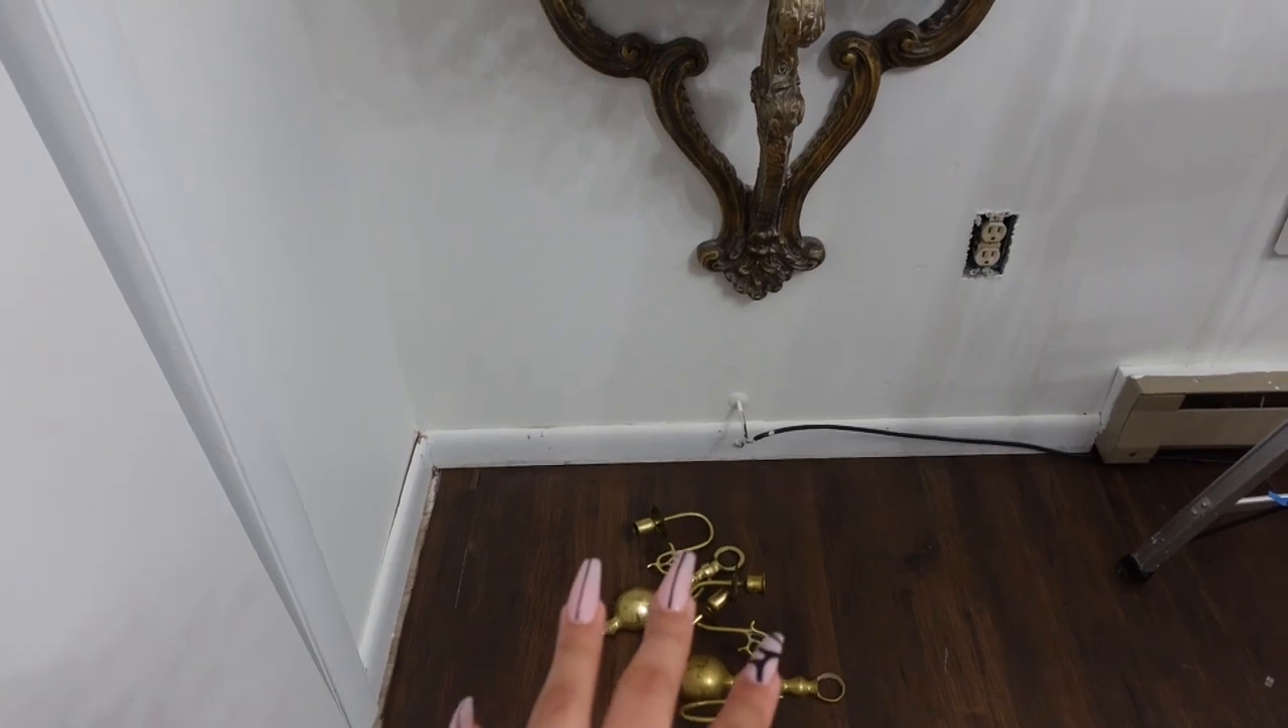Those sconces are still on the ground I didn't hang them yet.